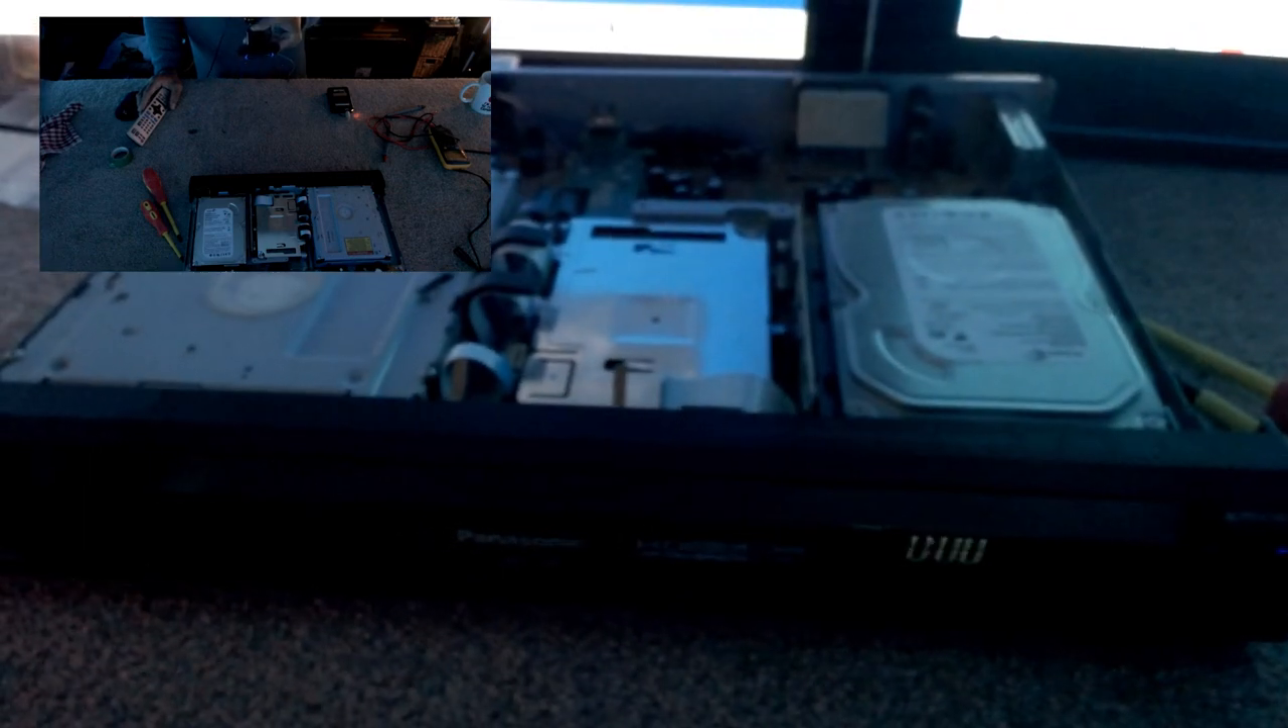I've taken the top off there's absolutely no need to take the top off.